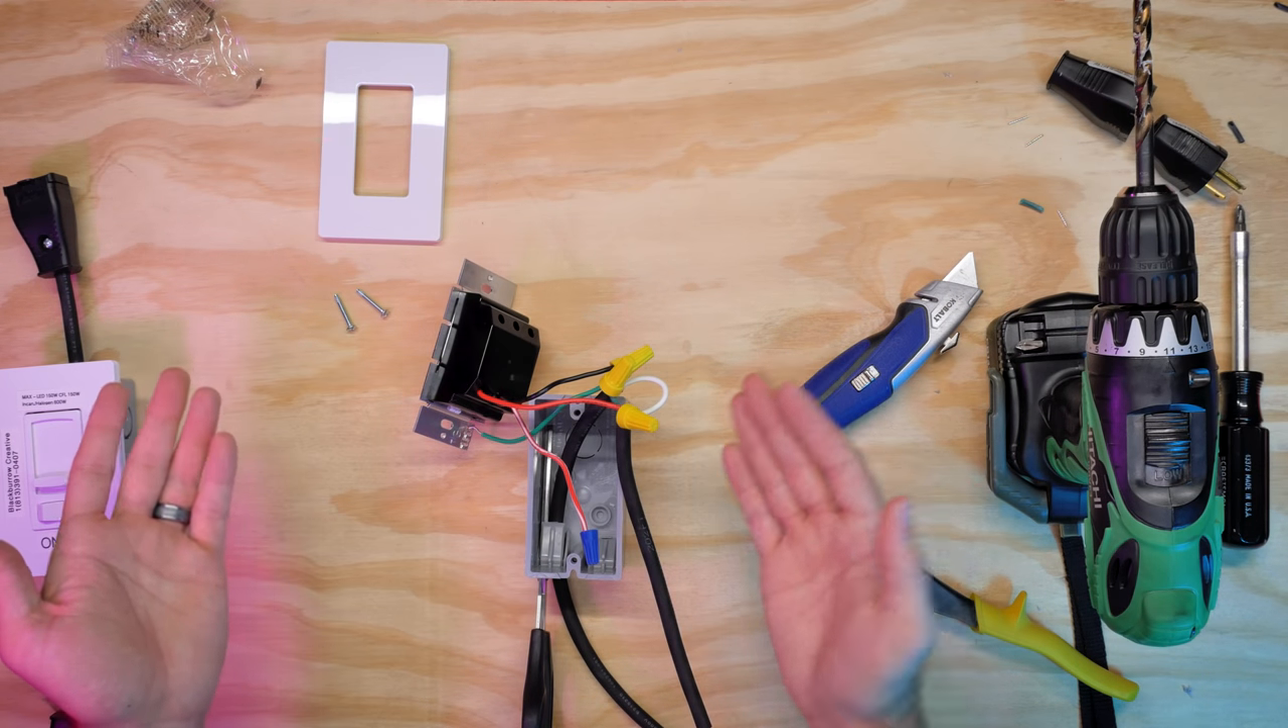Our wiring is done now. We've capped off our three-pole wire.